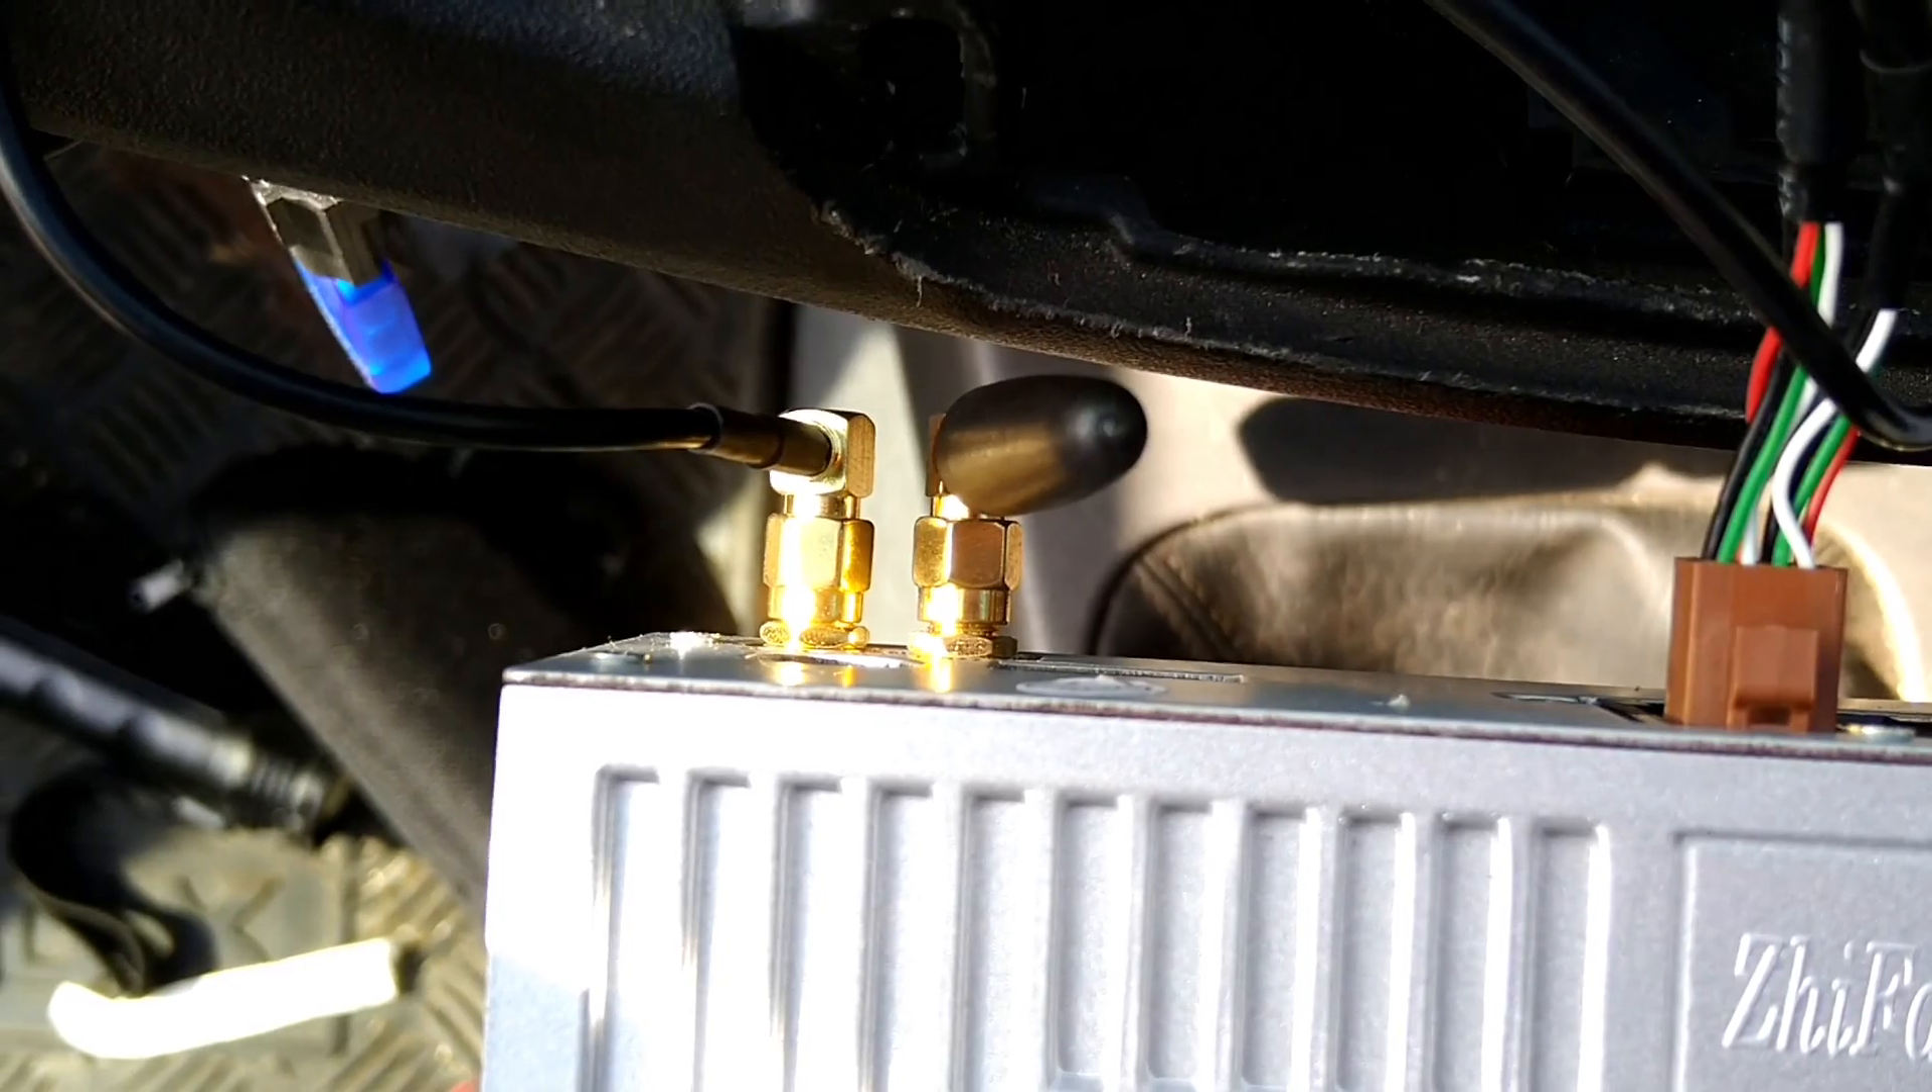Cables are plugged in now.